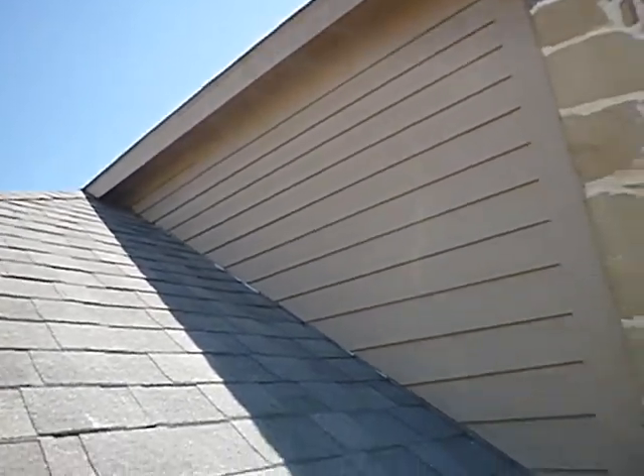That's not a two-inch gap between the siding and the roof covering.